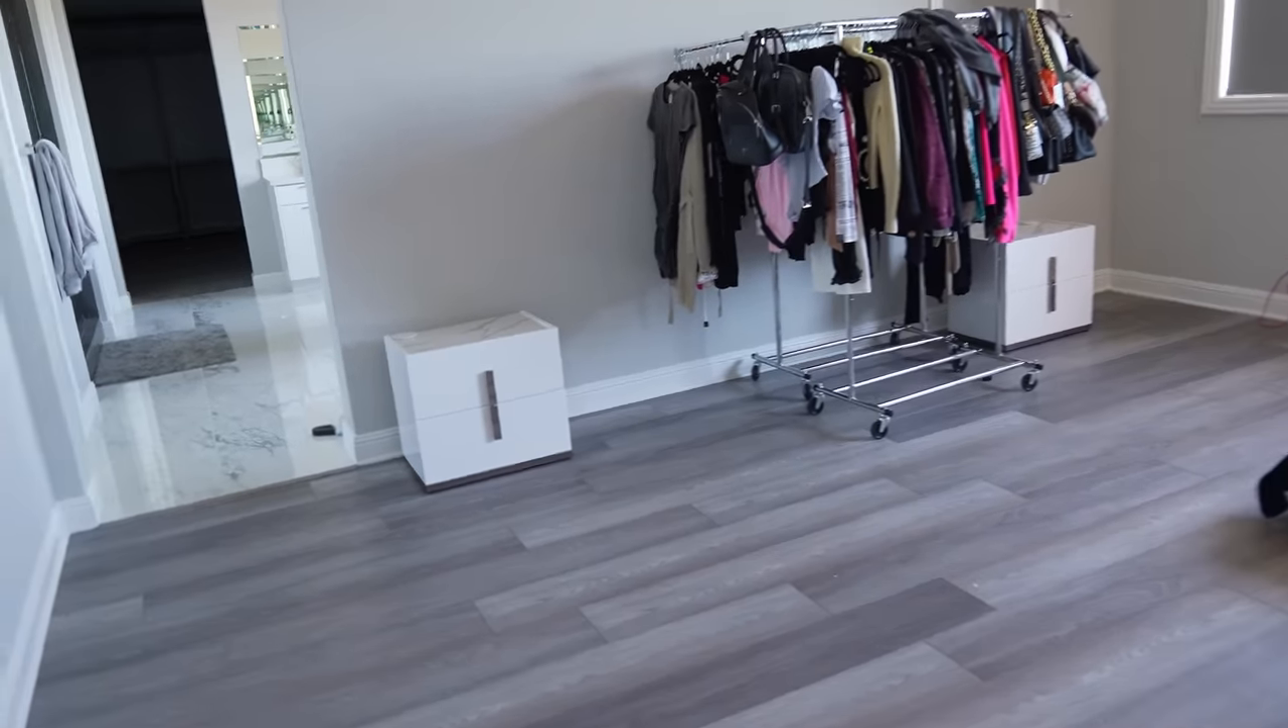But we're obviously still missing the bed frame.